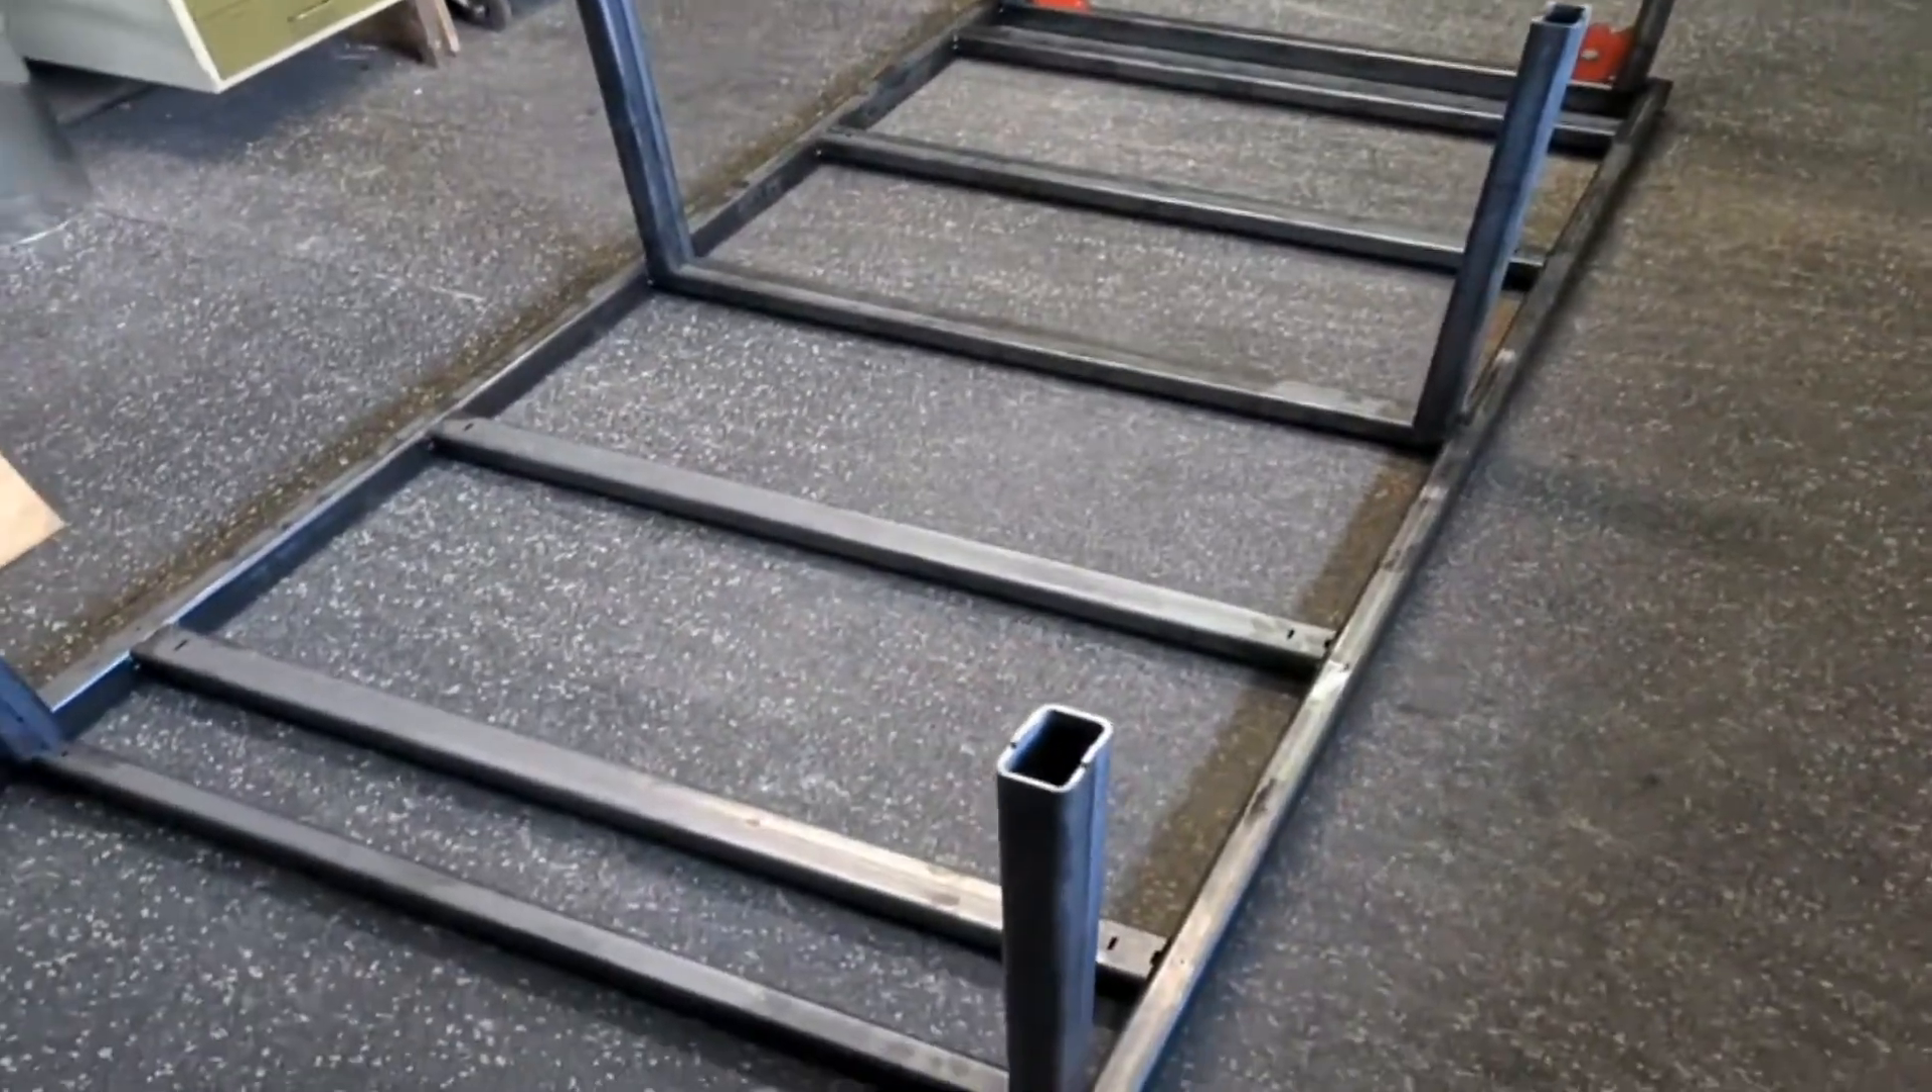Ja die beine sind jetzt aufgesteckt jetzt werden die noch ausgerichtet und gepunktet.